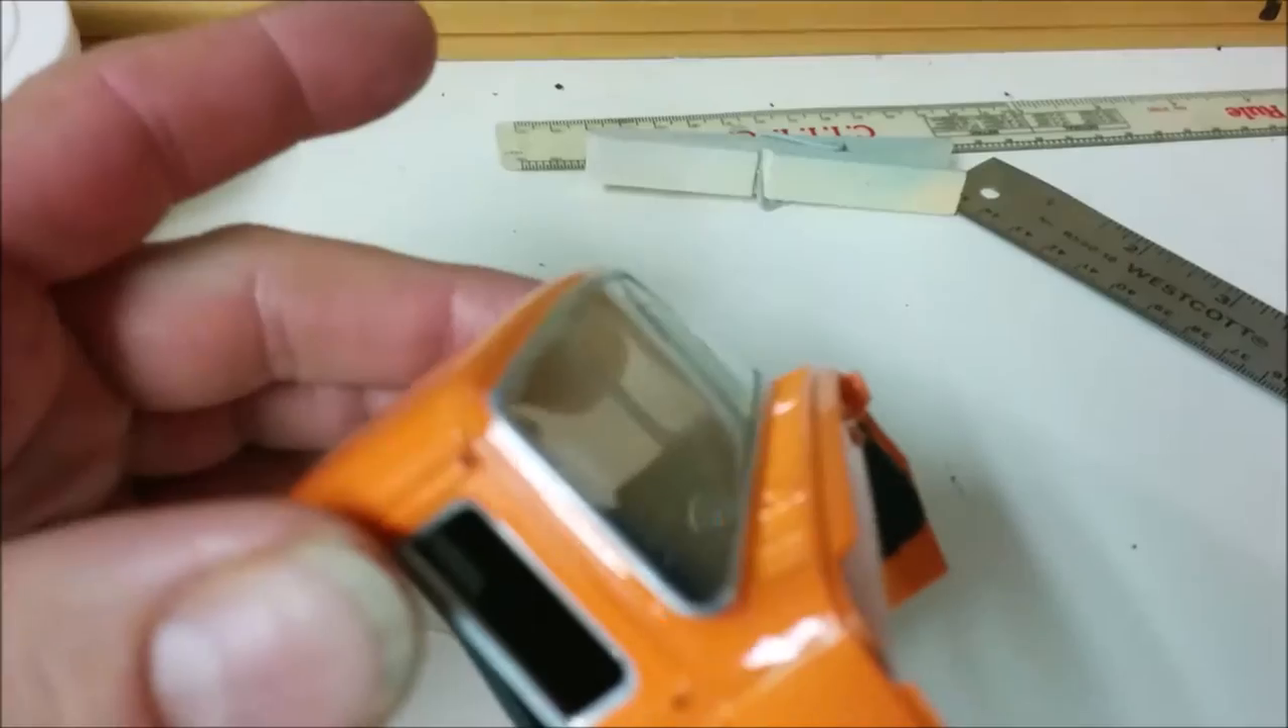We've glued the windshield in place here as you can tell by all the fingerprints and that was done using white glue.